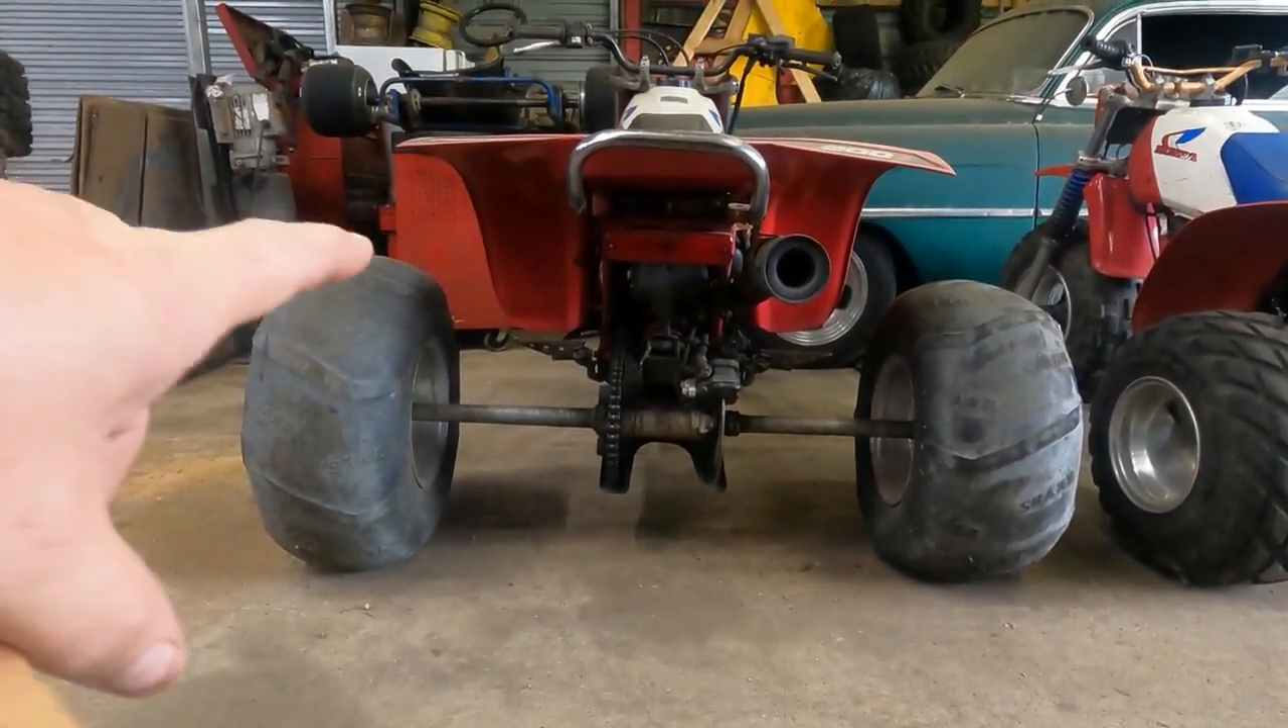If you look that tire is sticking all the way out past the fender.